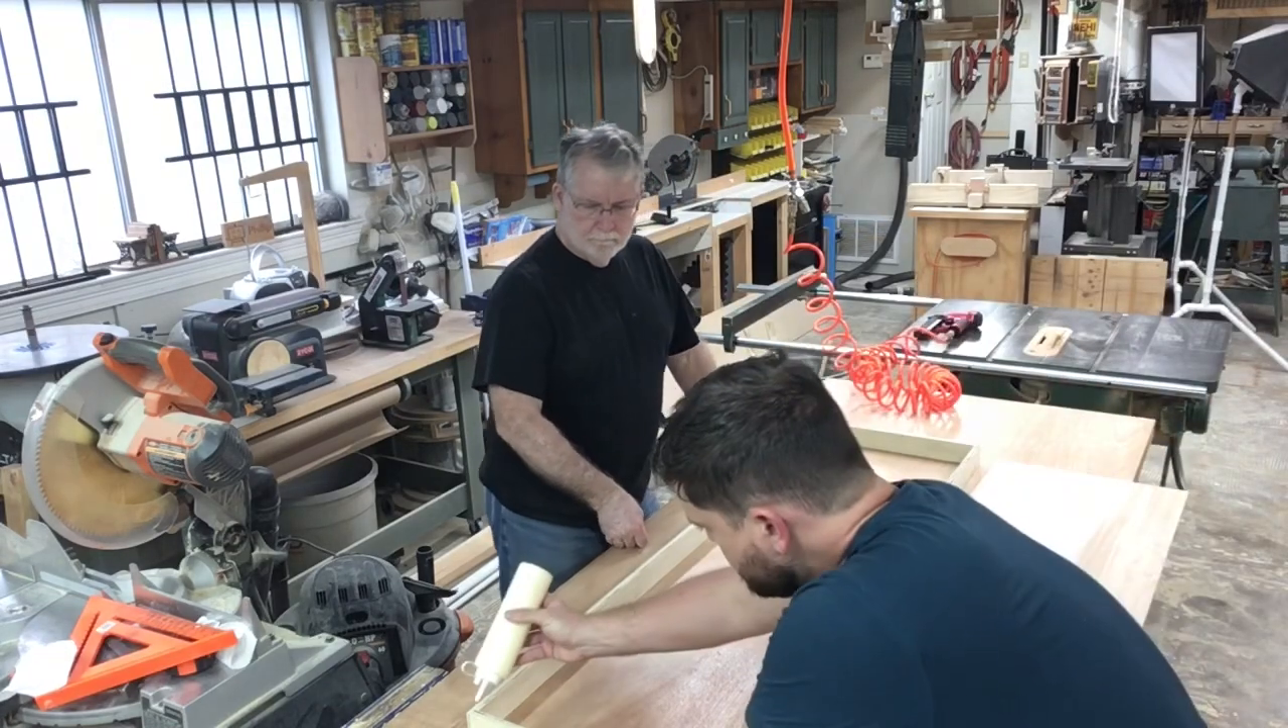With the side frames now completed it's time to be able to put the bottom on.